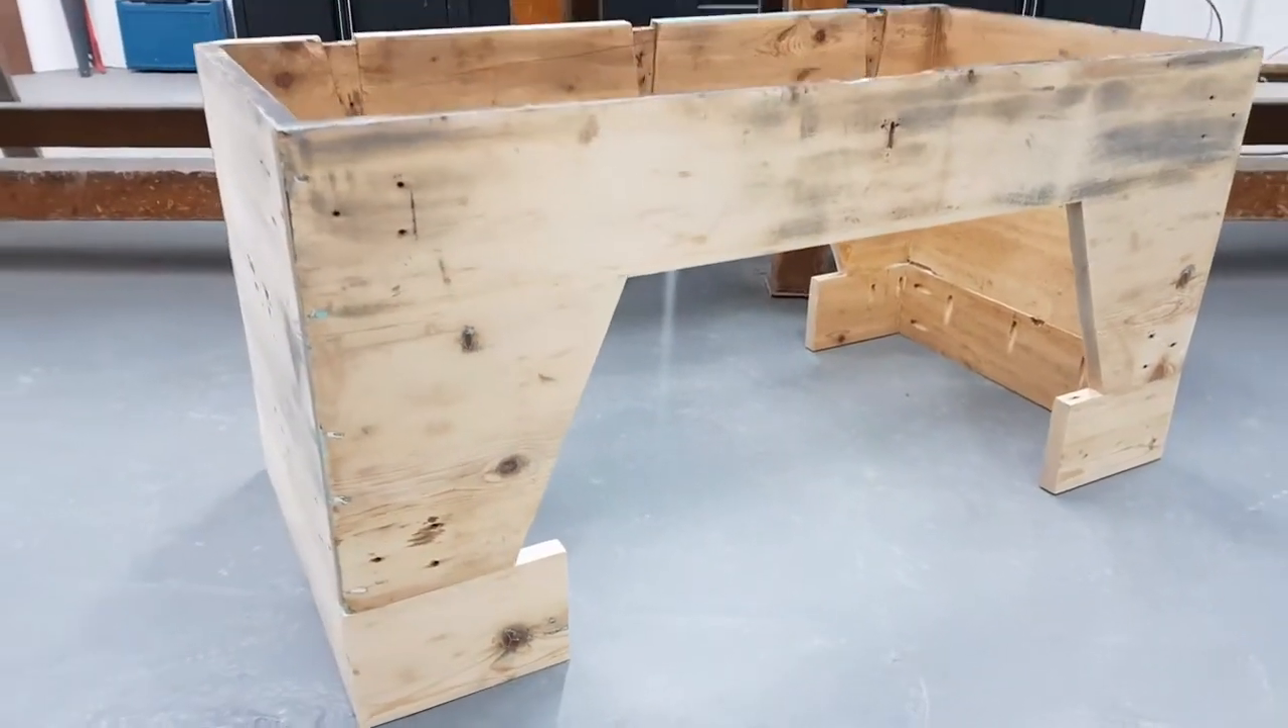I've glued and screwed the bottoms to gain that extra height.